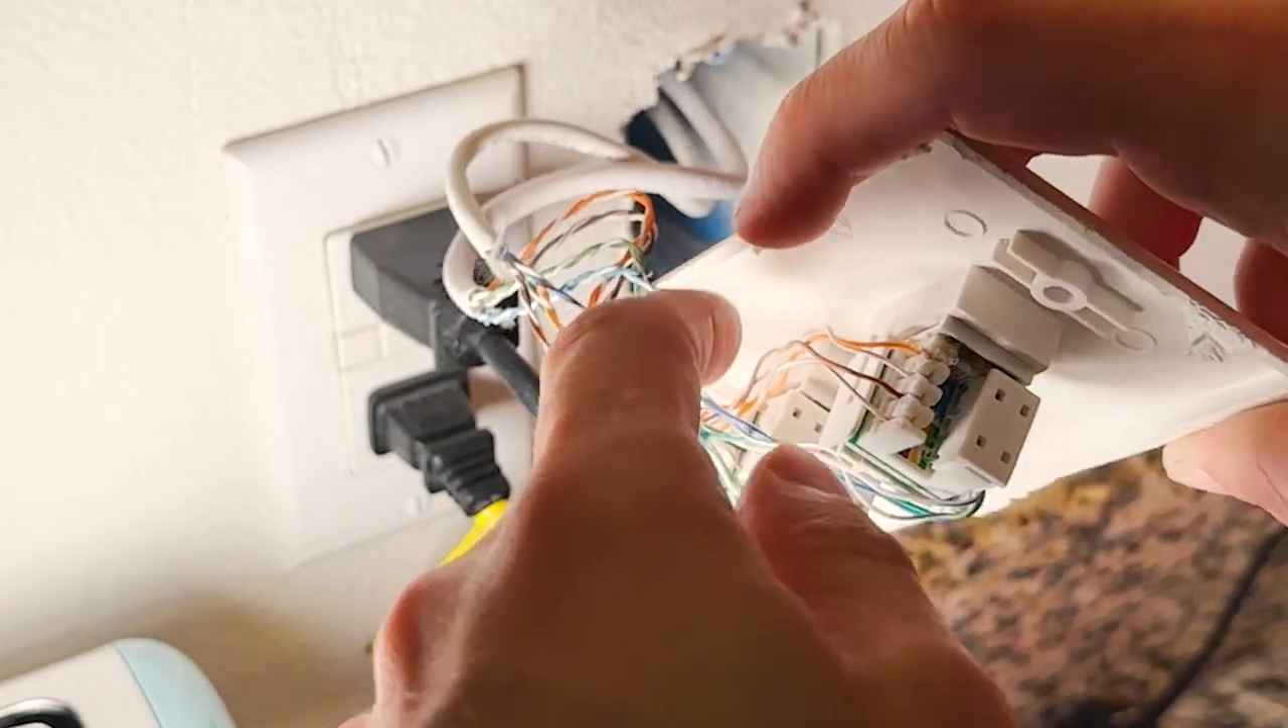So I went ahead and removed the ethernet wall plate and checked the keystone jack.